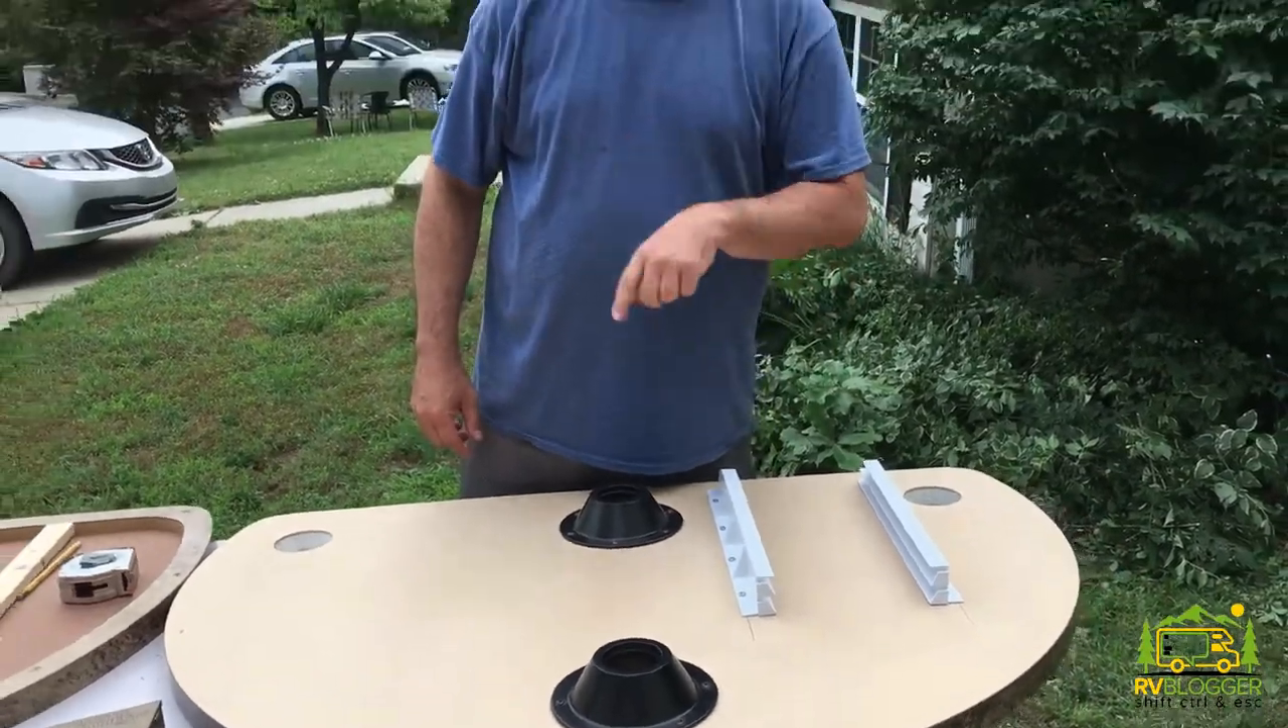The cups are installed that will sit on the poles, so that's what holds the table in place. Our drawer guides are installed so we can slide our drawer in with all of our silverware.